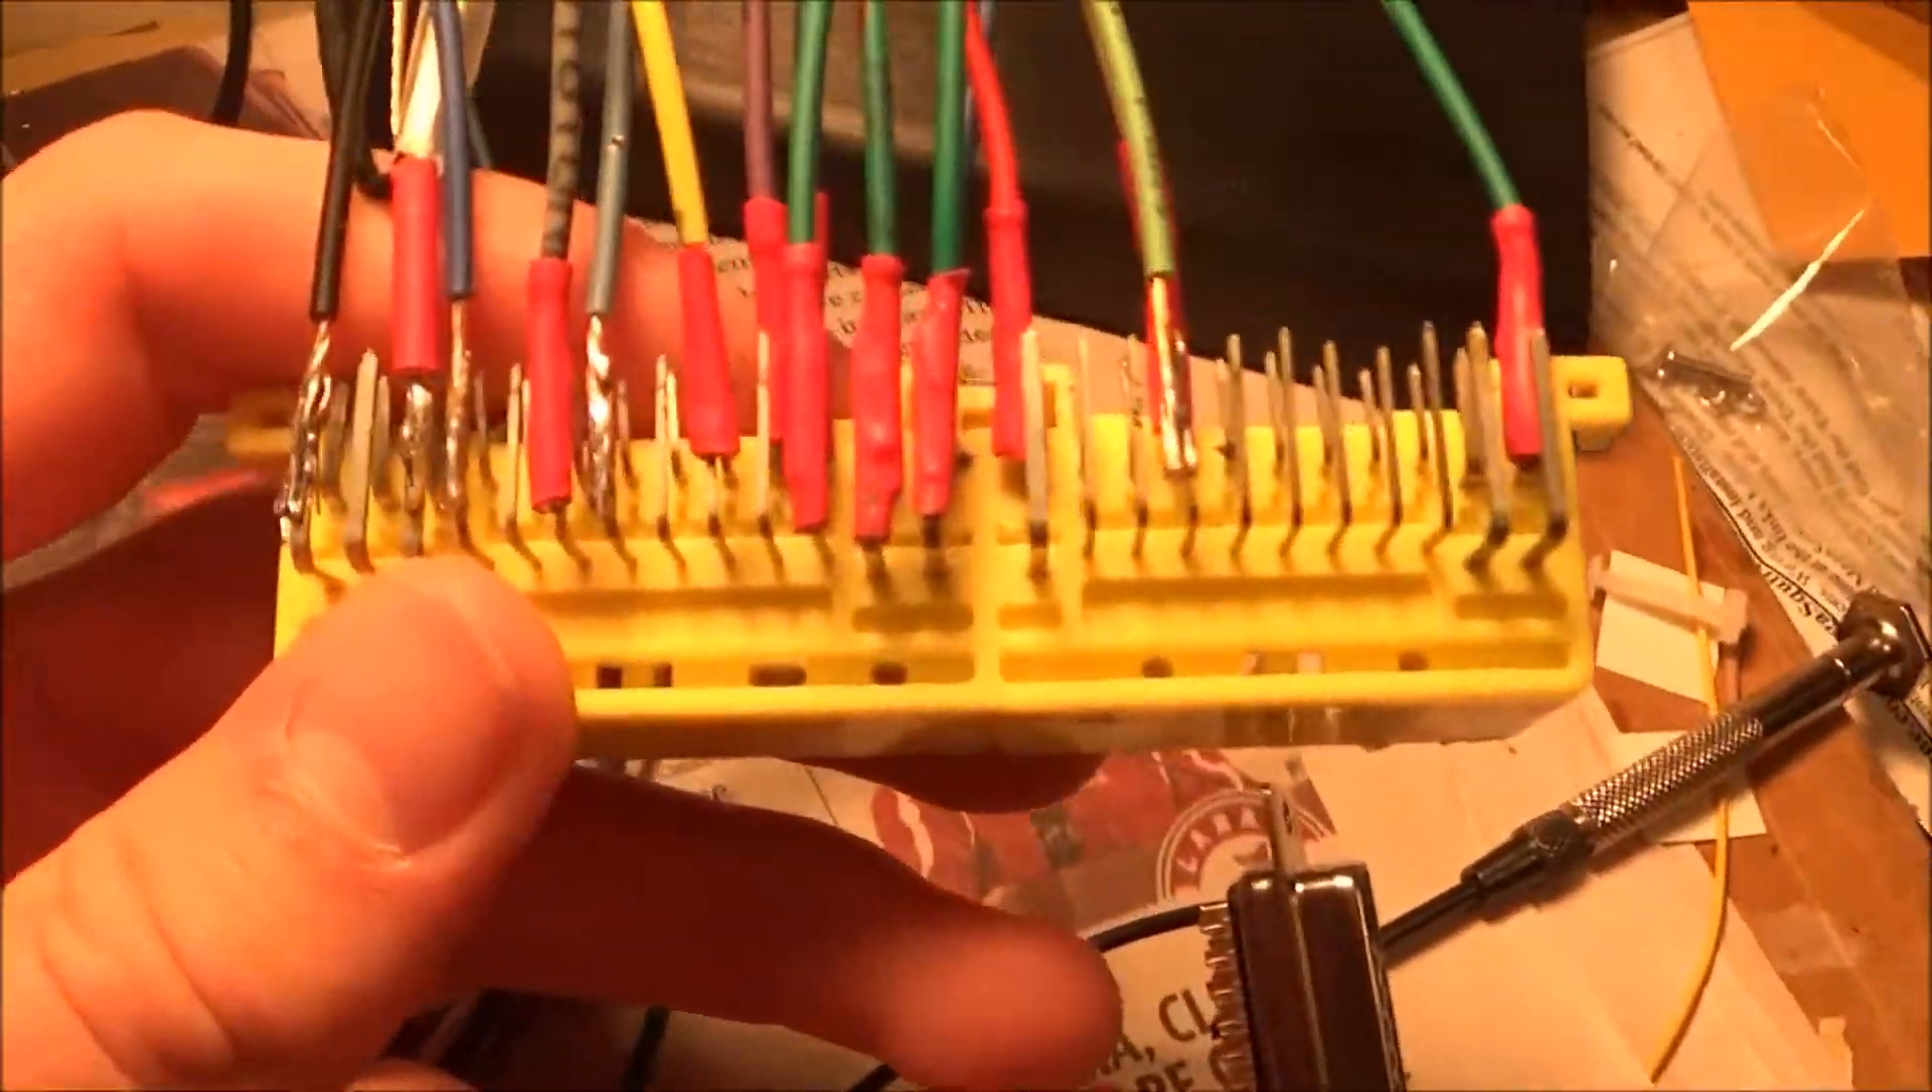Alright guys, so I got the harness partially made about halfway there.